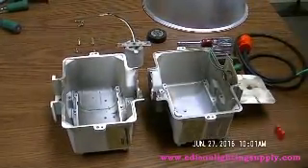So, anyway, we have this whole casing absolutely gutted here, meaning we've removed all the parts.